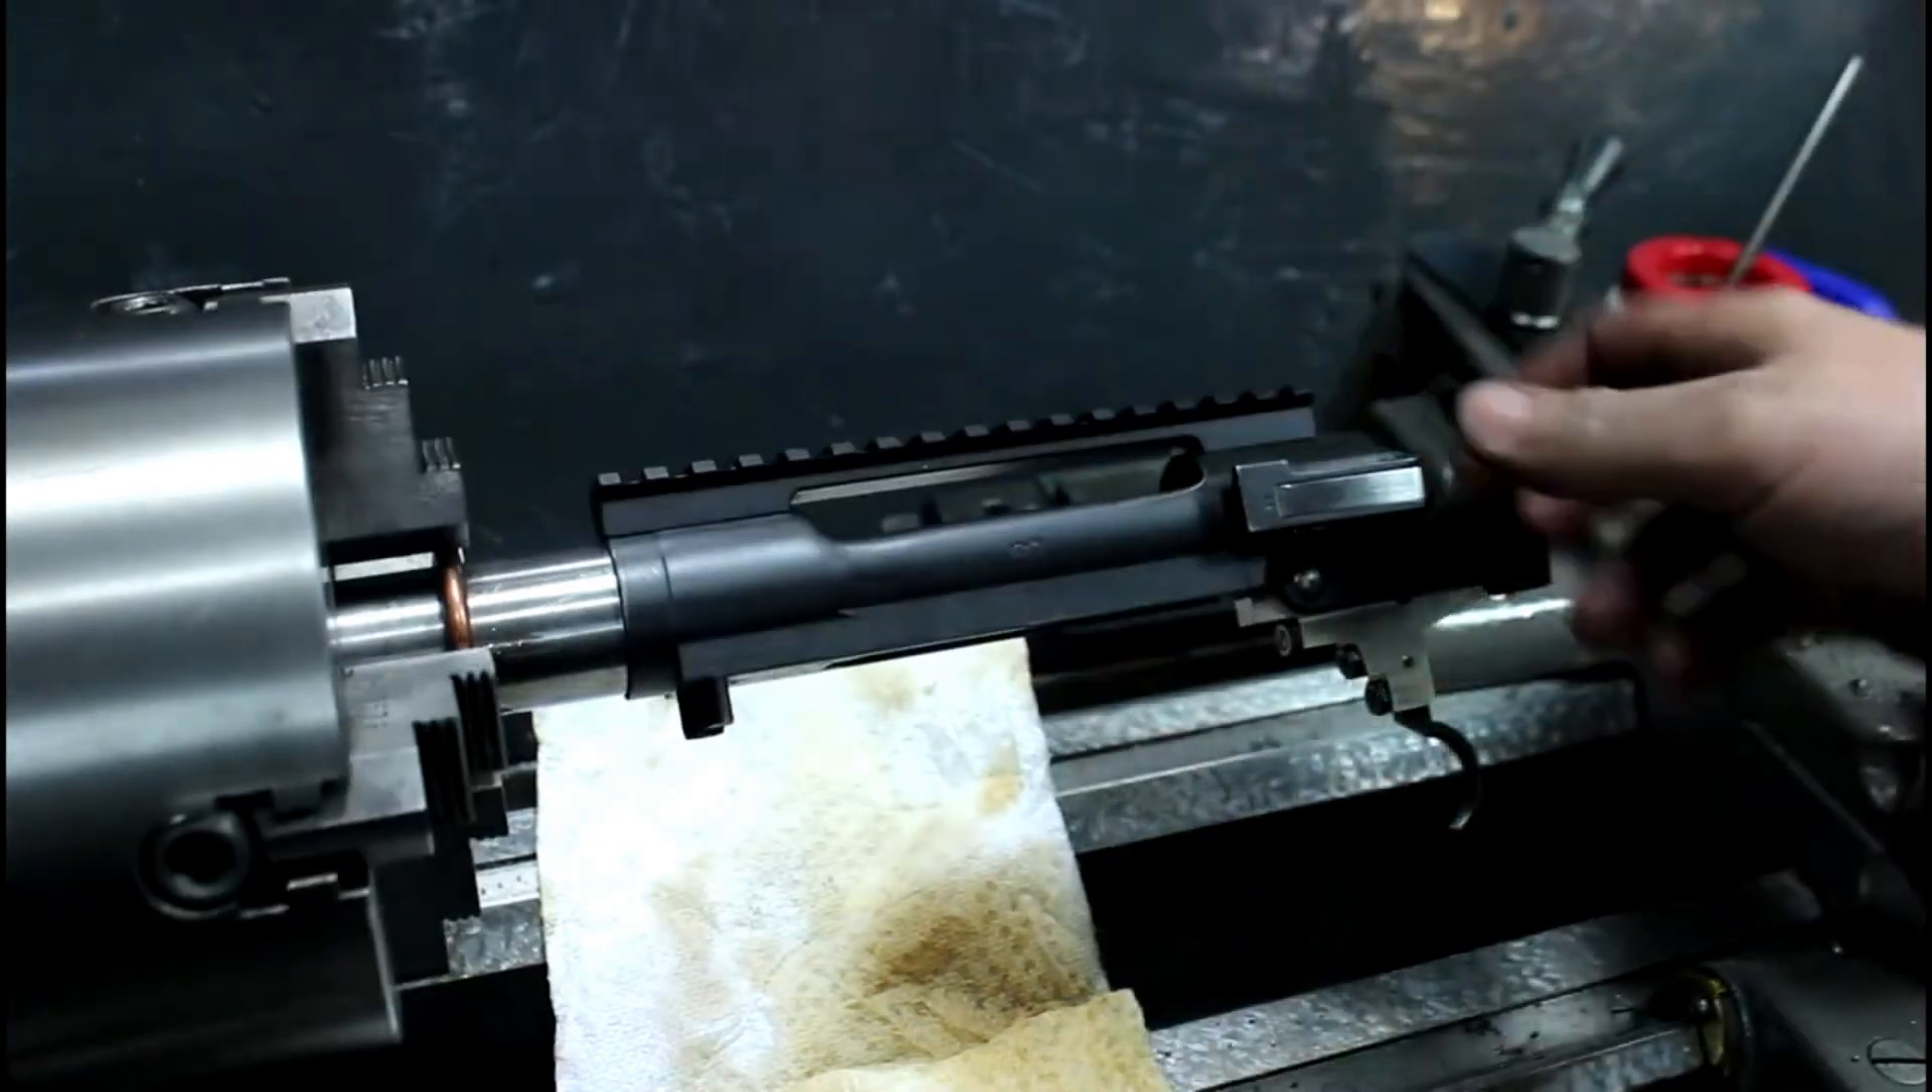There's the receiver threaded on there.